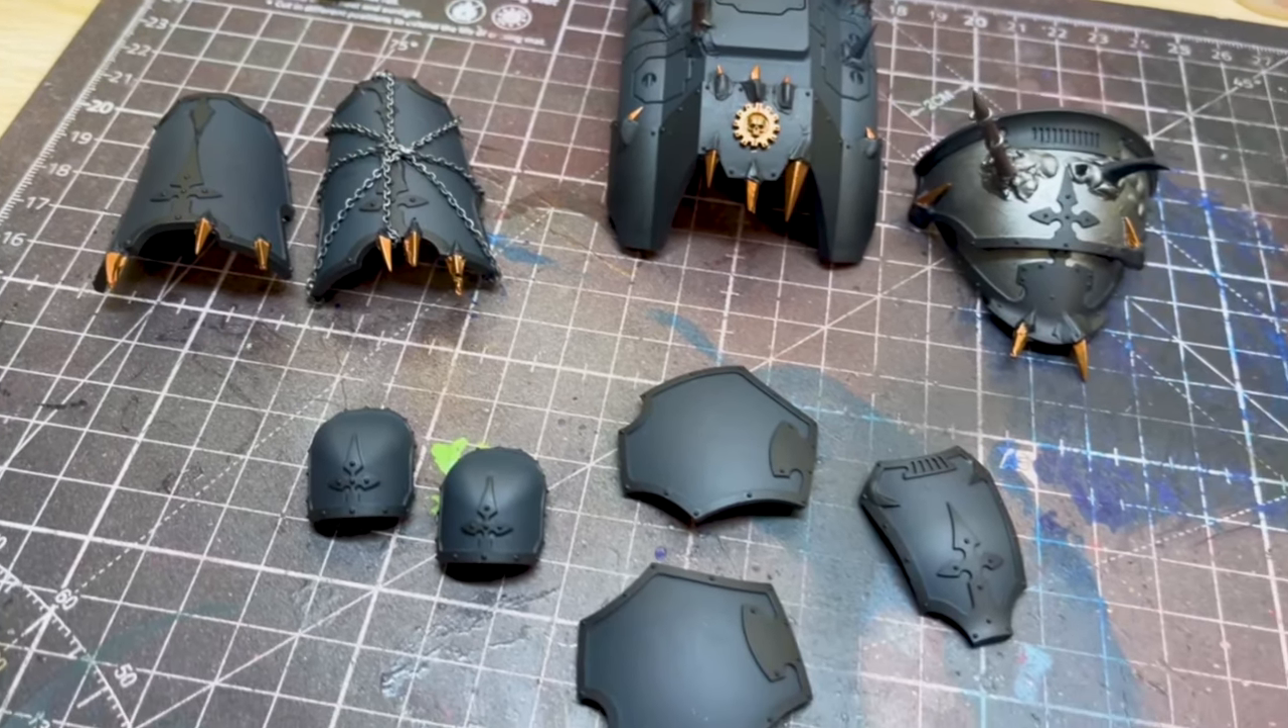And then I put three spikes at the bottom of each leg panel and left all the knees and chest pieces with no spikes on them at all.